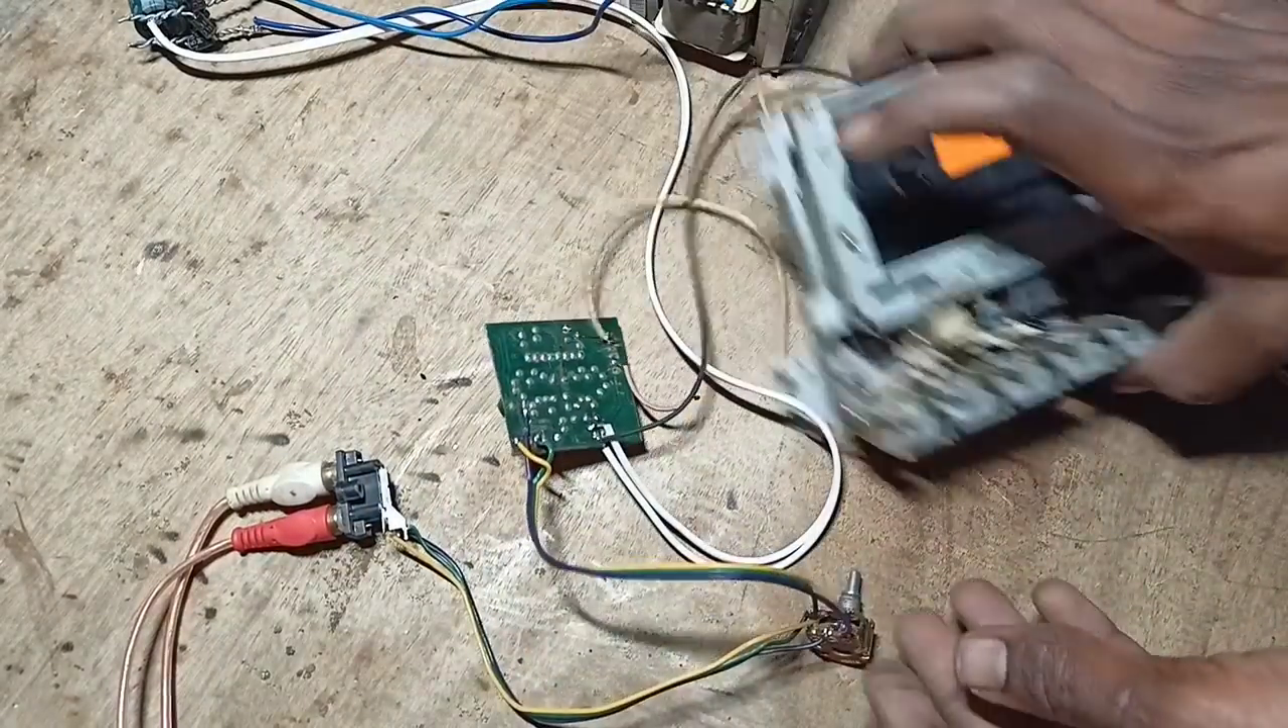यह तार सारे मैंने लगा रखें।